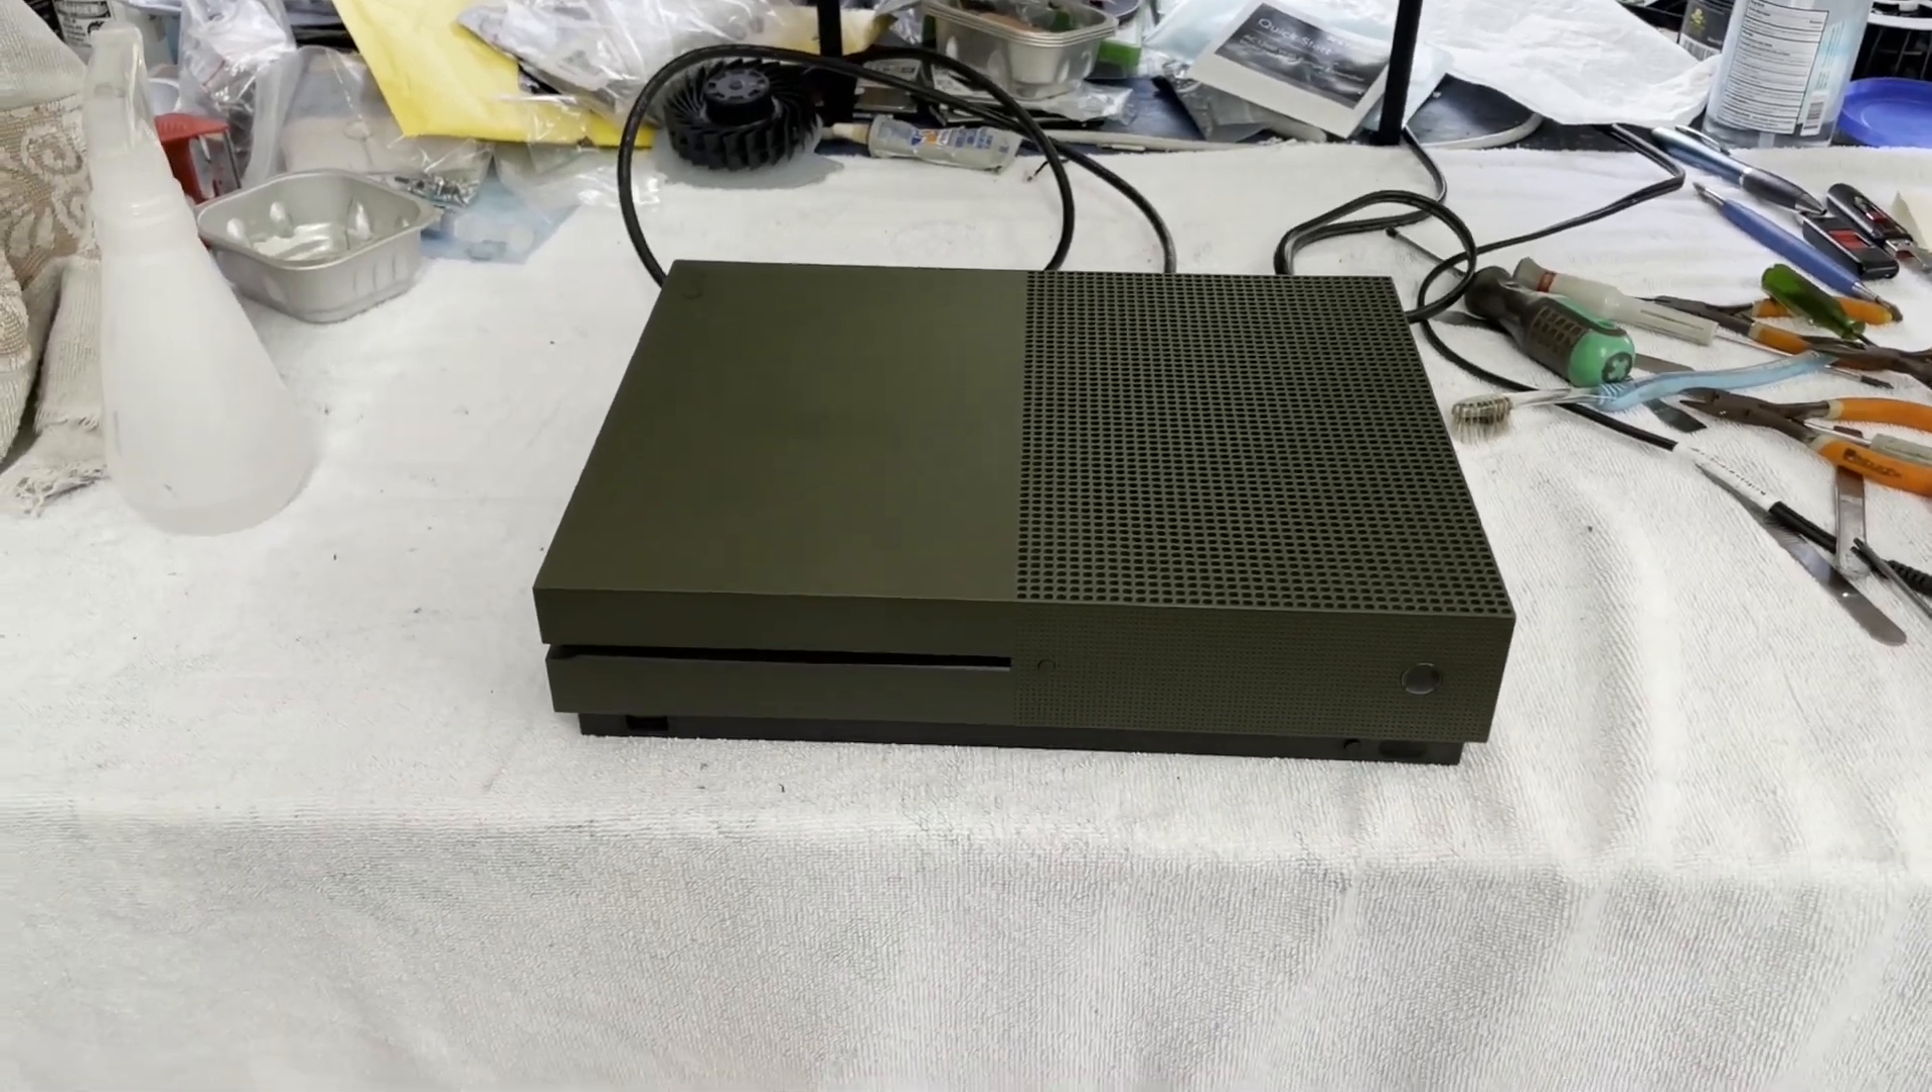Our Xbox One S Olive Green version is fully reassembled.